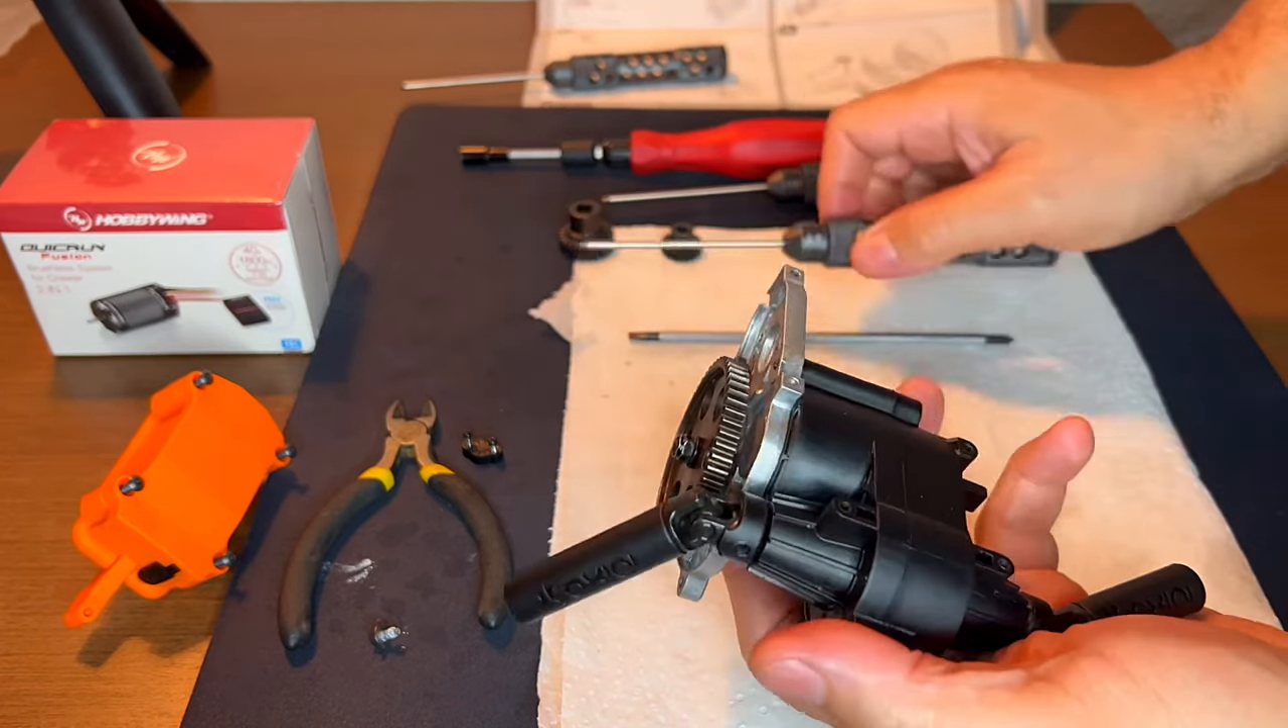All right so the gearbox it's back together.